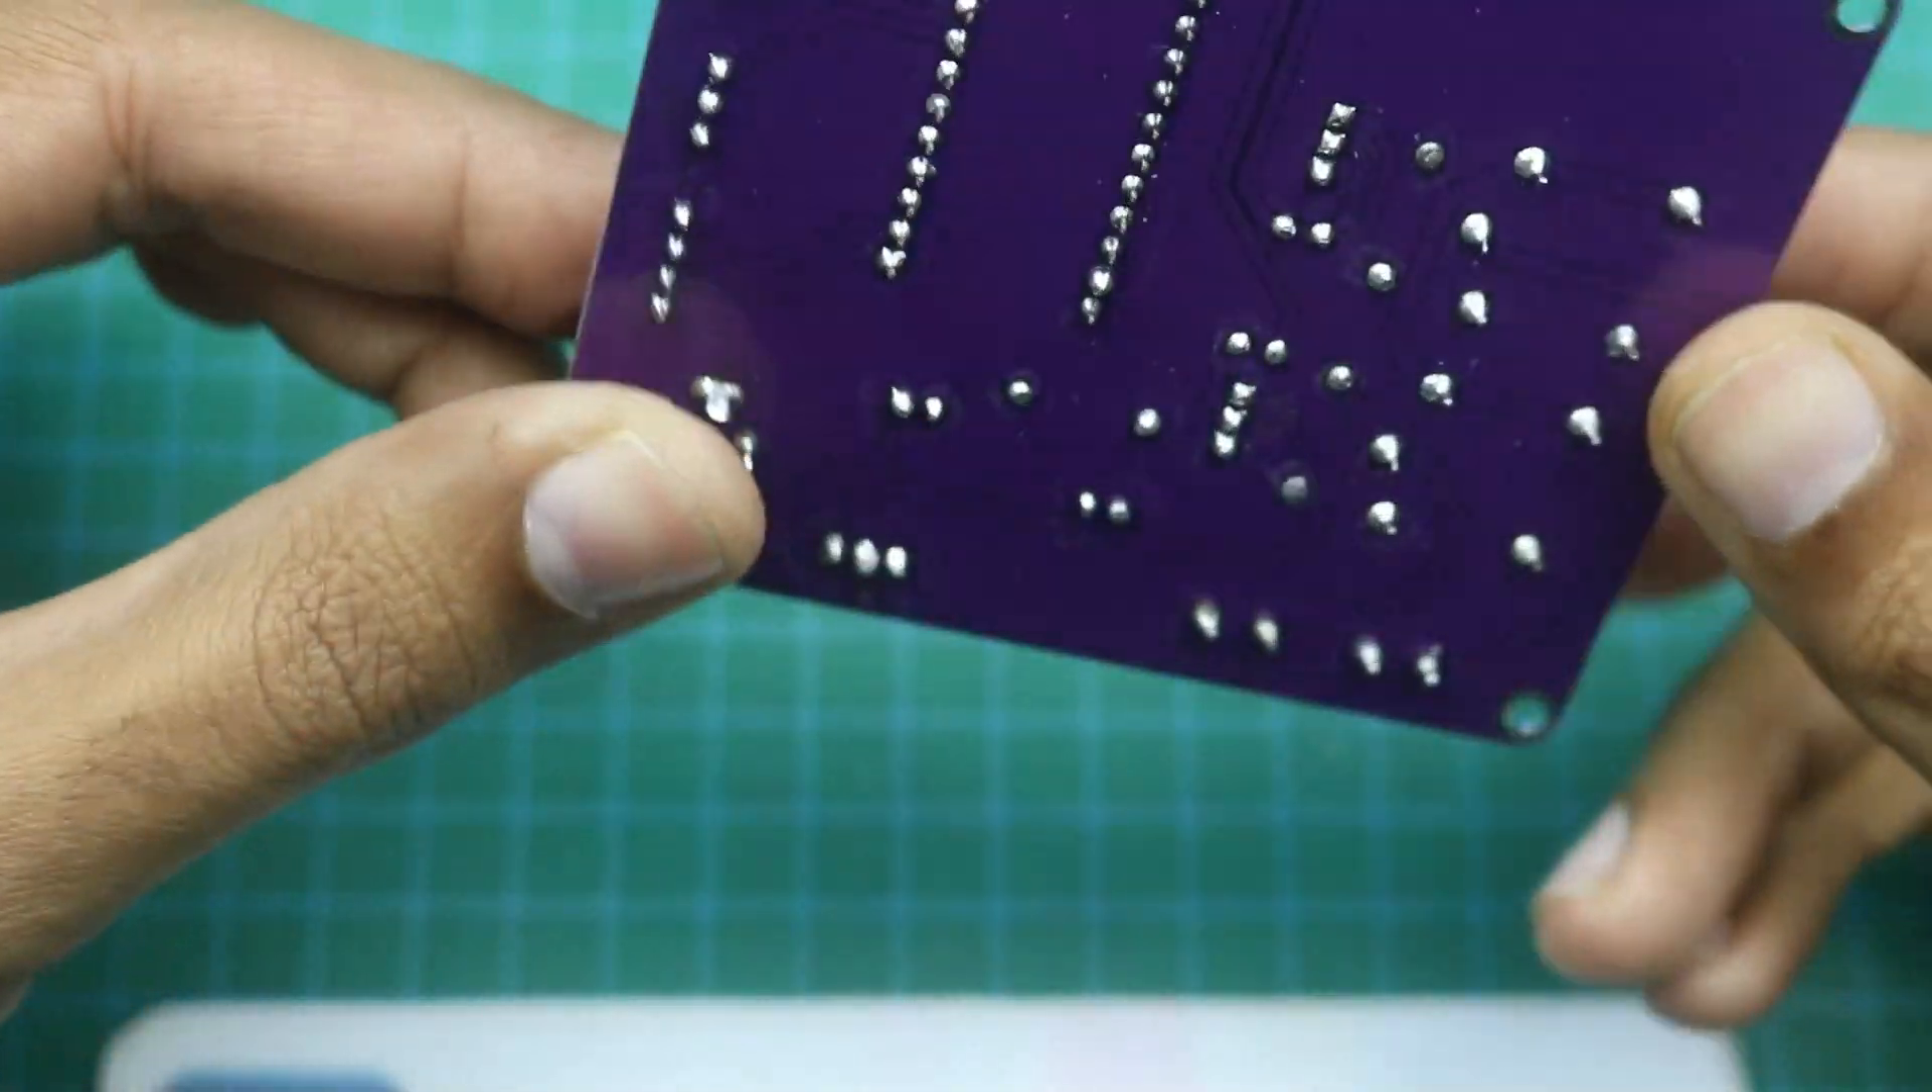Ok guys so finally the component soldering is done.